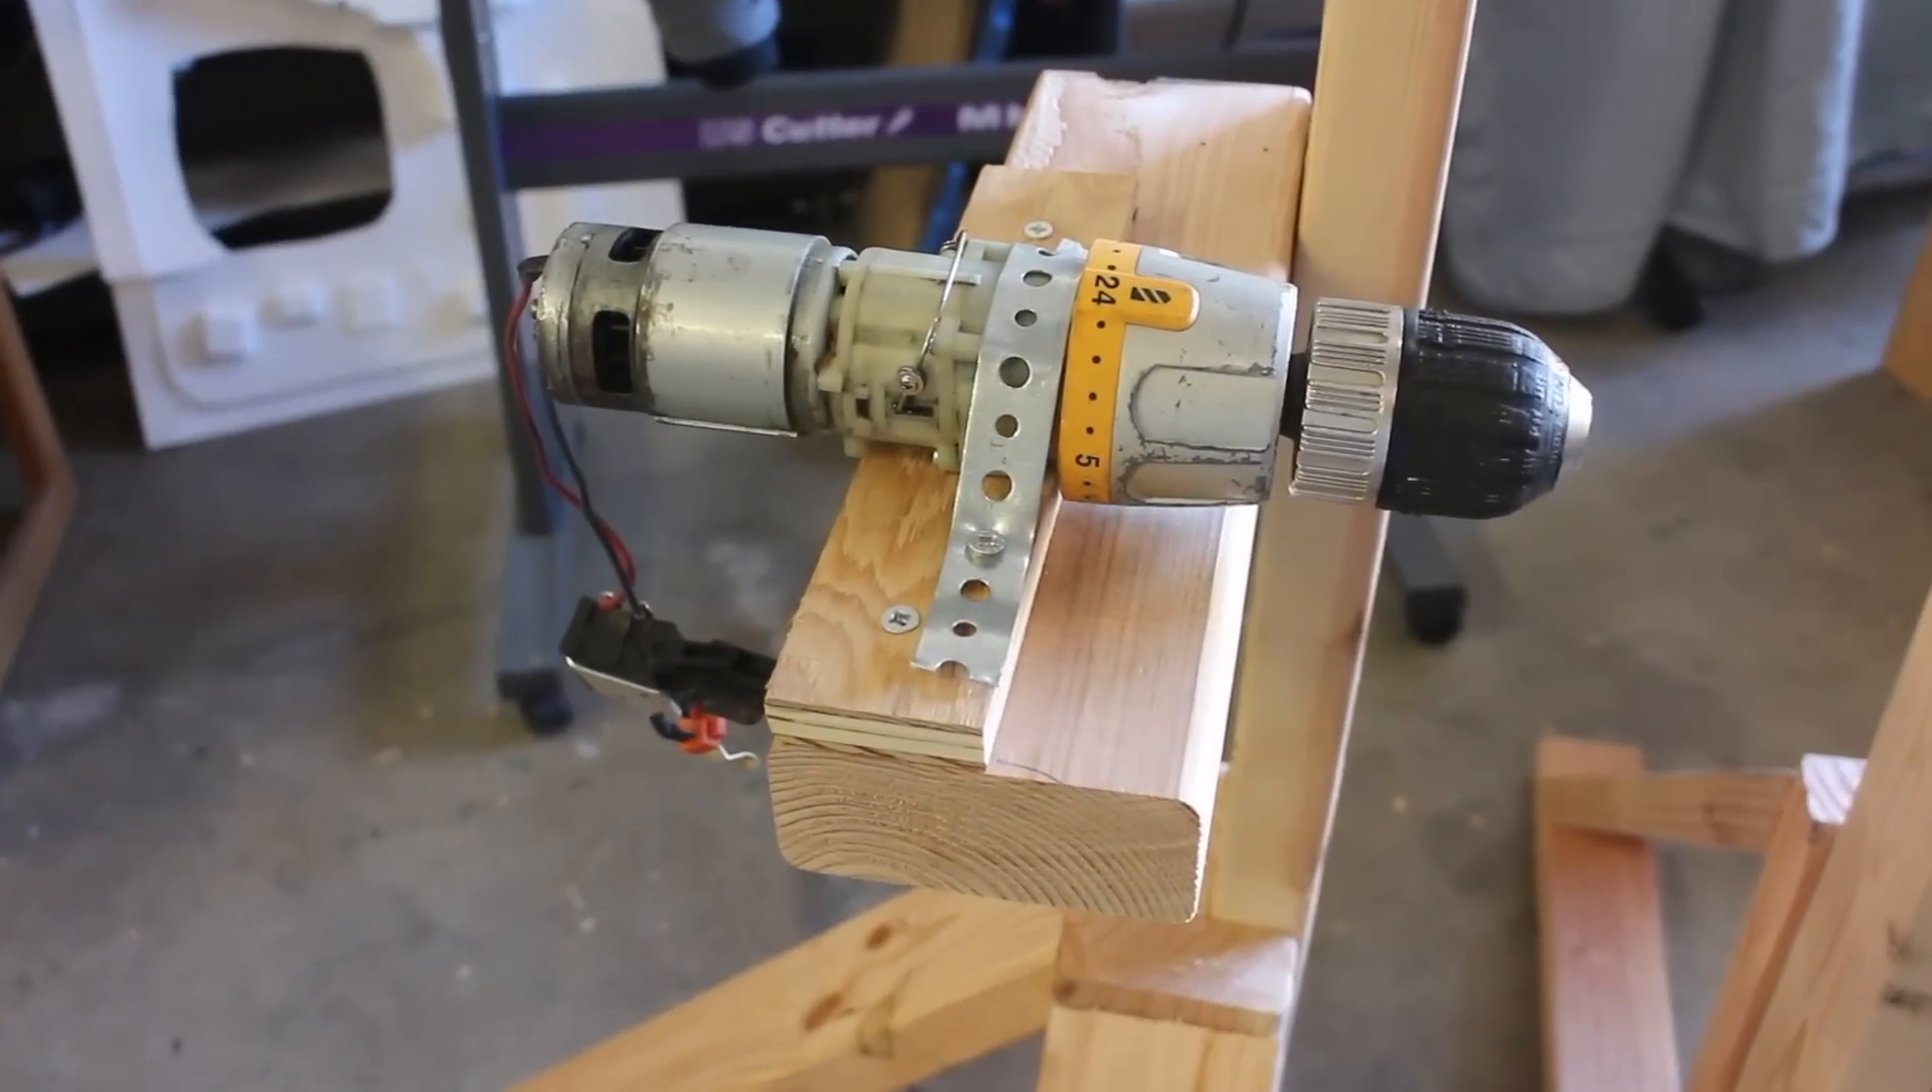Now you can see the motor fits perfectly in place.